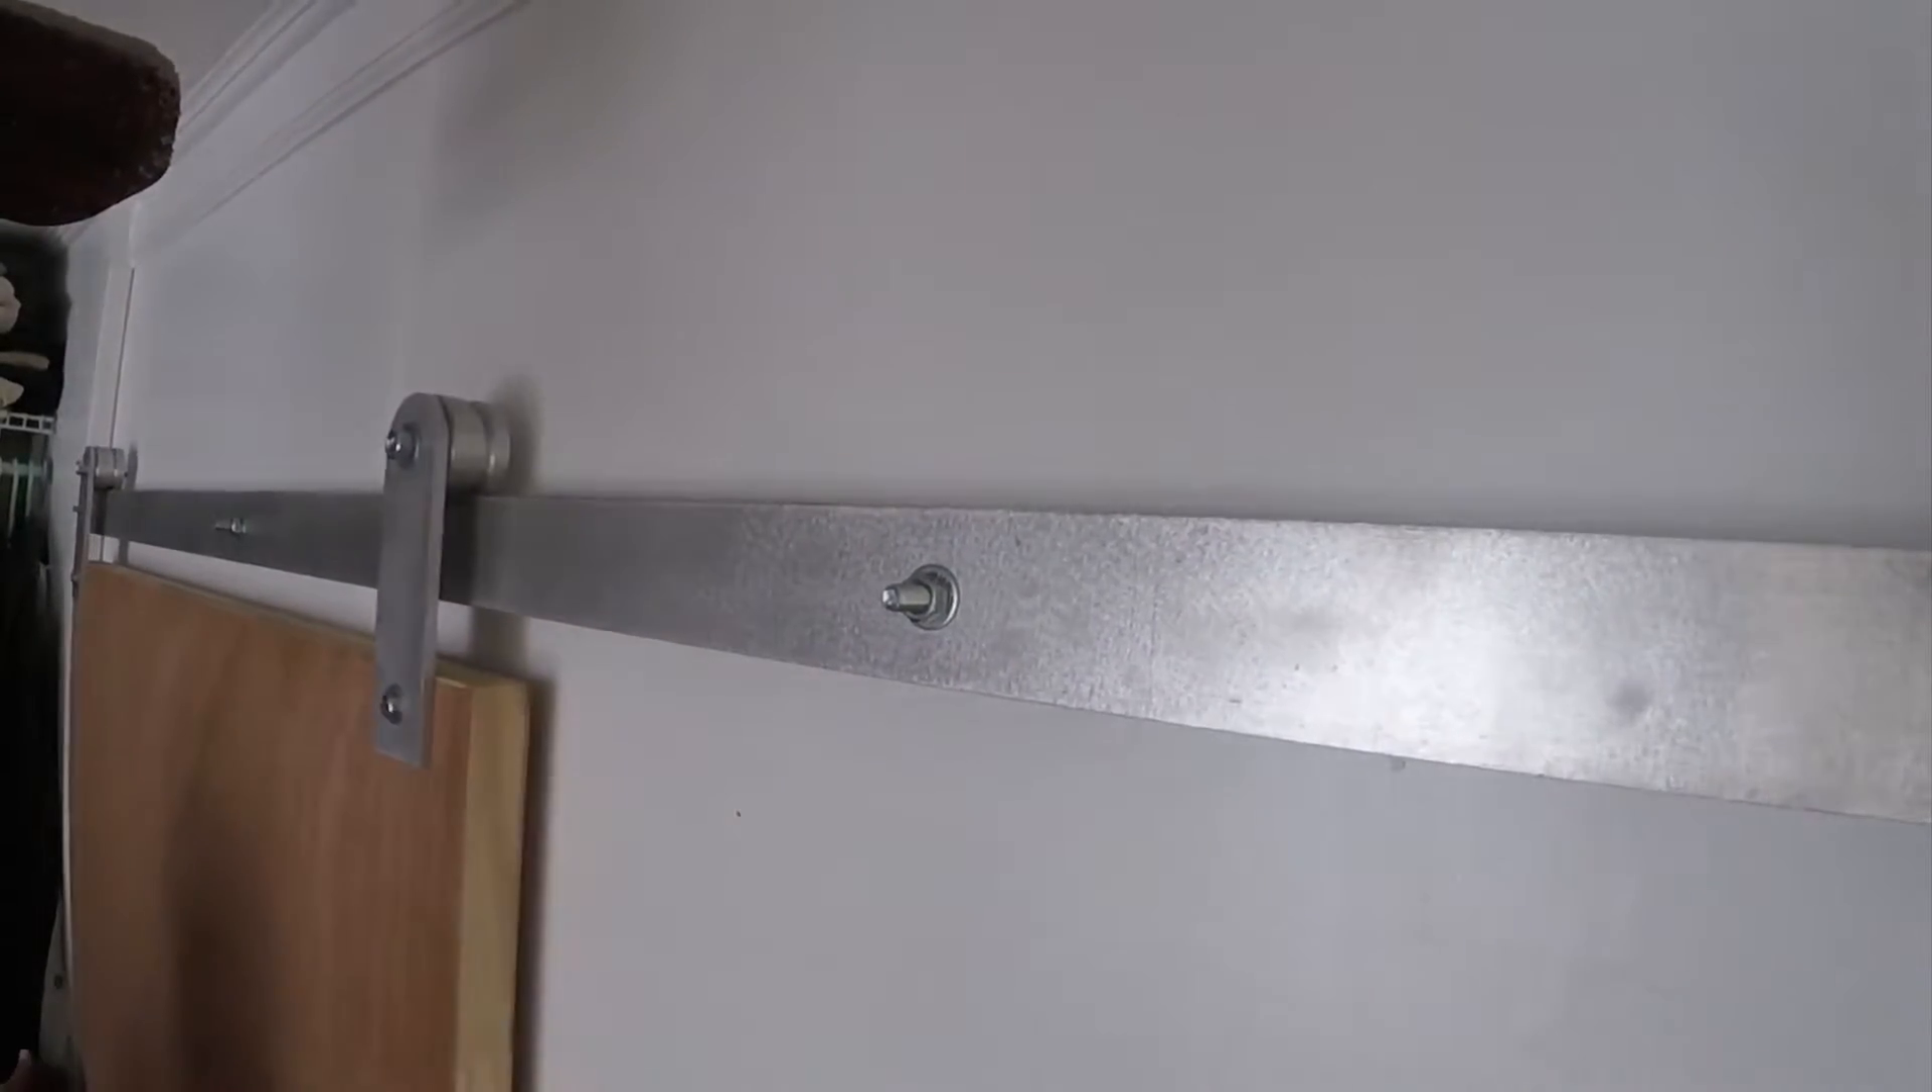So this is pretty much it except these bolts here stick out too far.